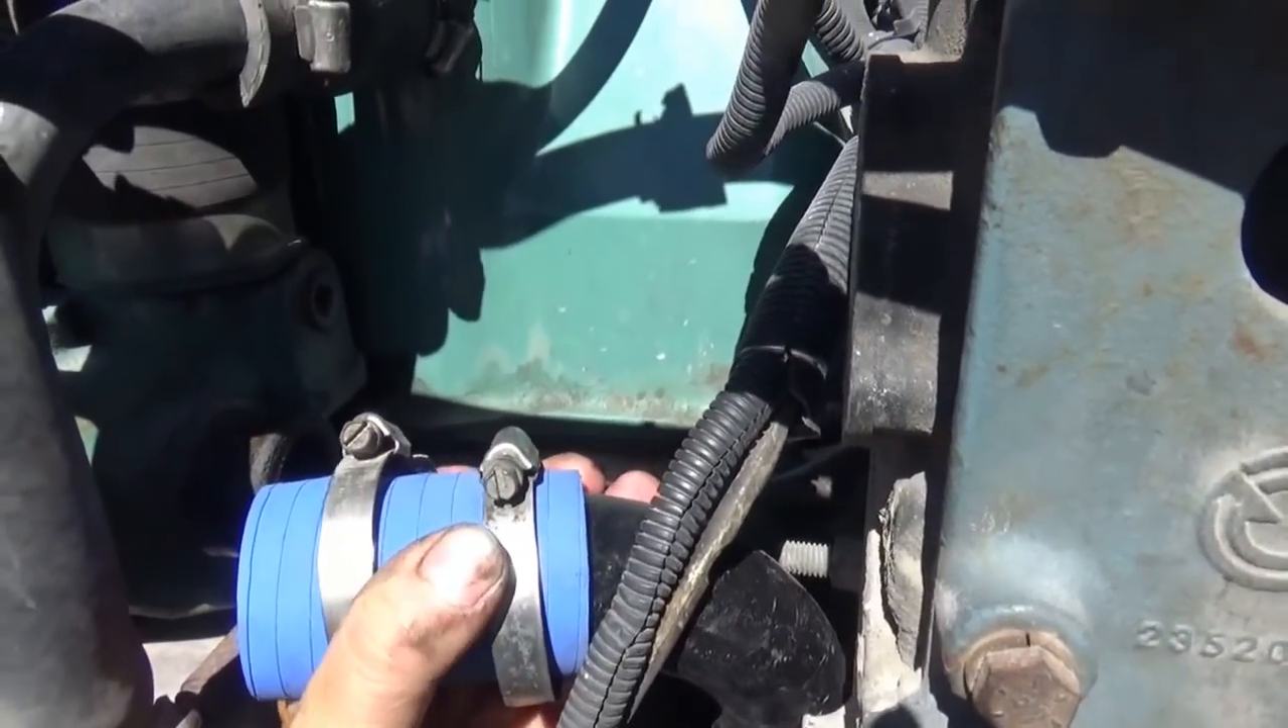And I got both of my clamps in here and I got the, the screw part of the clamps up on top so that I got access to them.